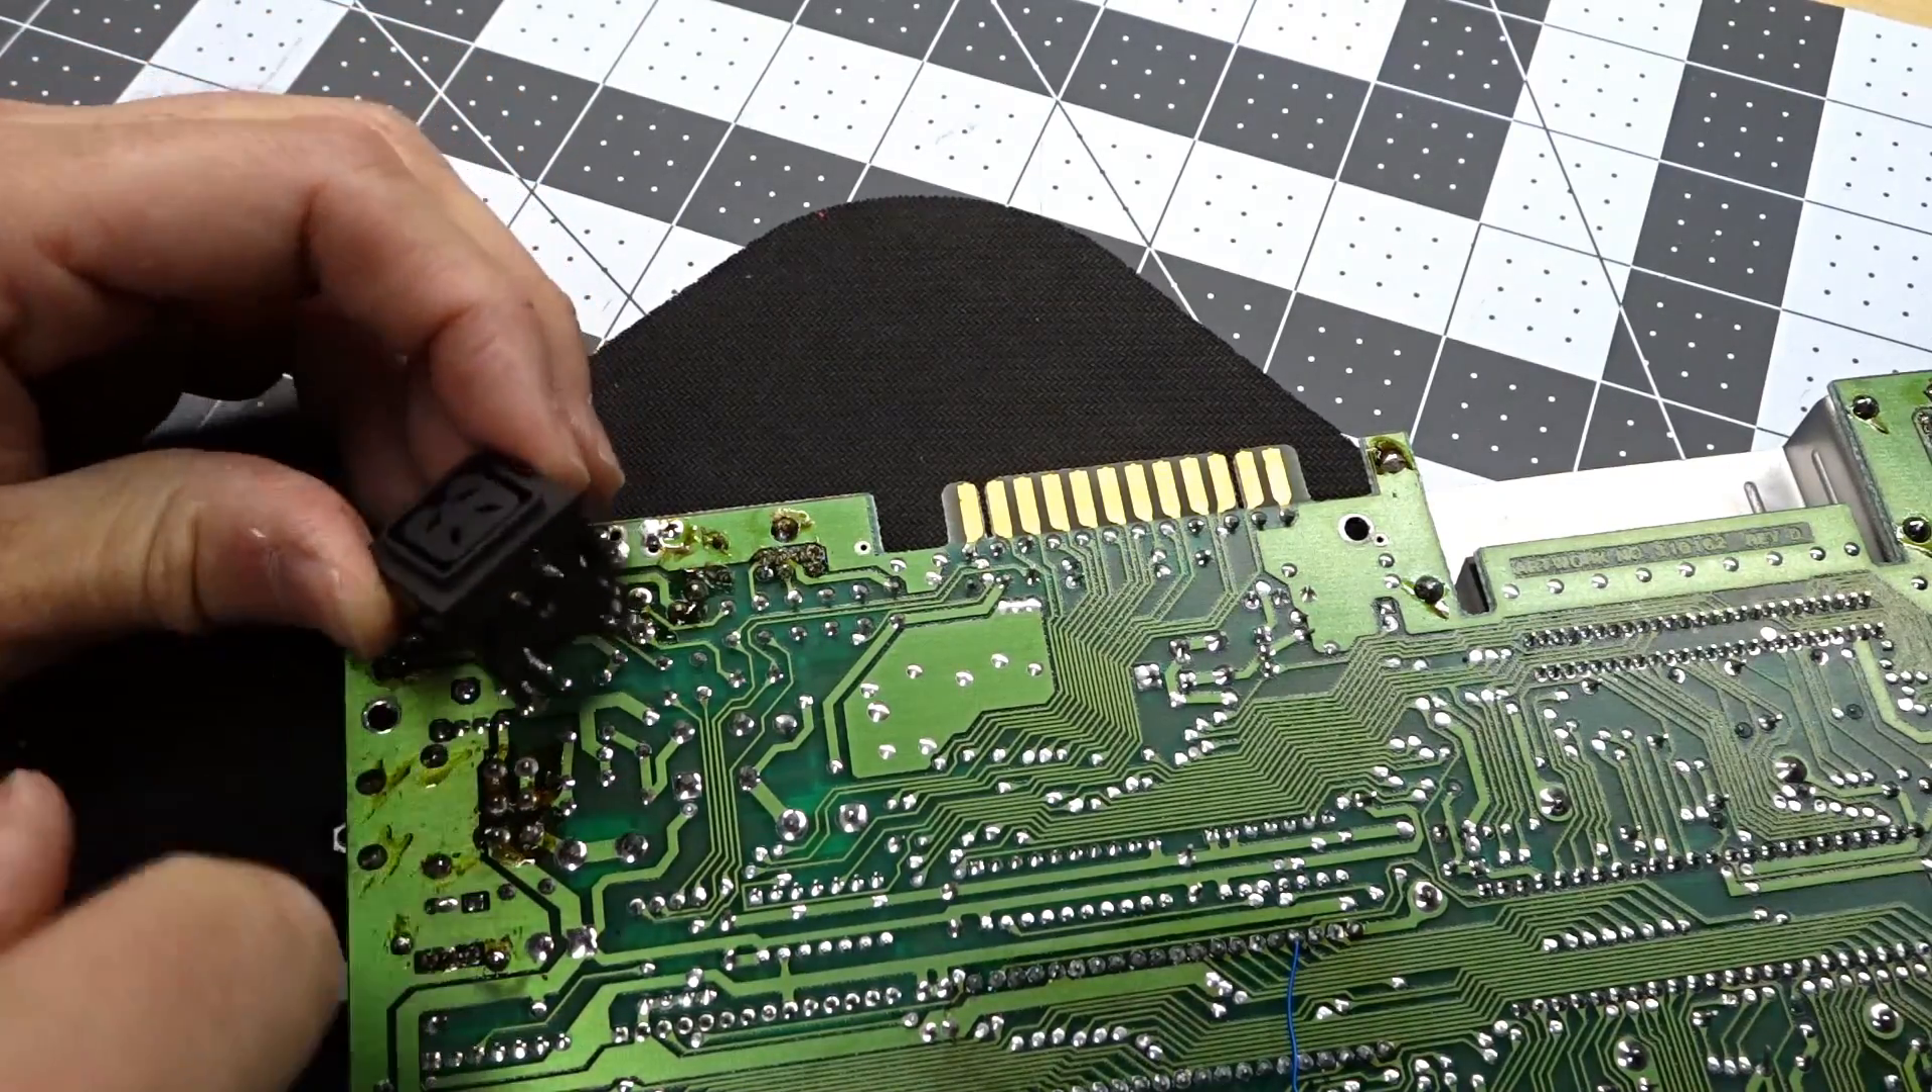All right, so there's the square connector. It just came out of the board.